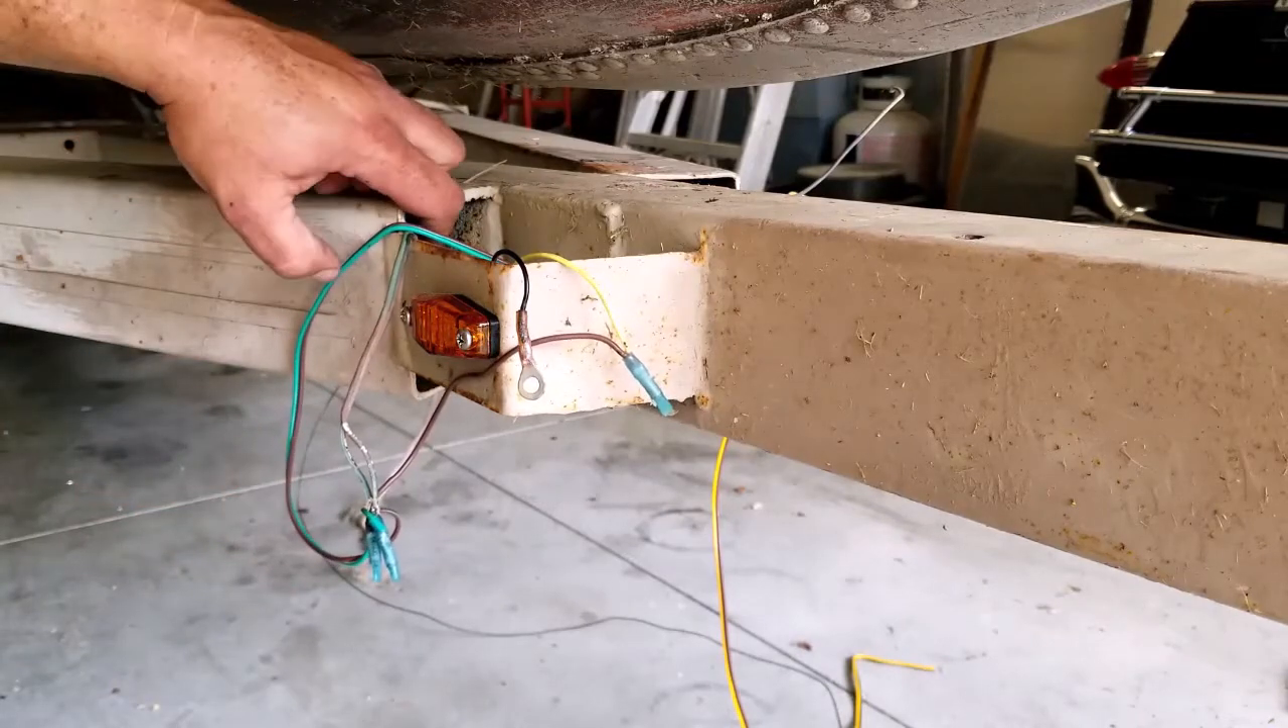There we go. All right. So we've got the light mounted.